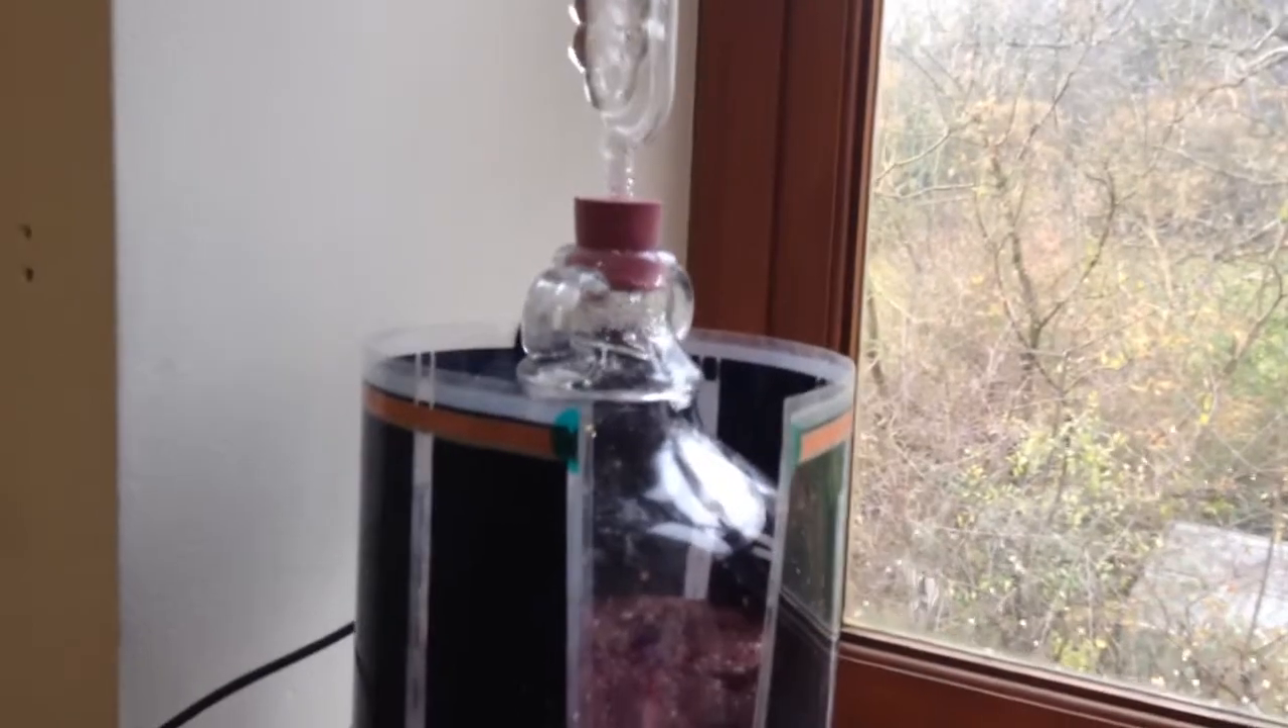And there's a little gap in where the heated mat goes round it because it doesn't quite reach.